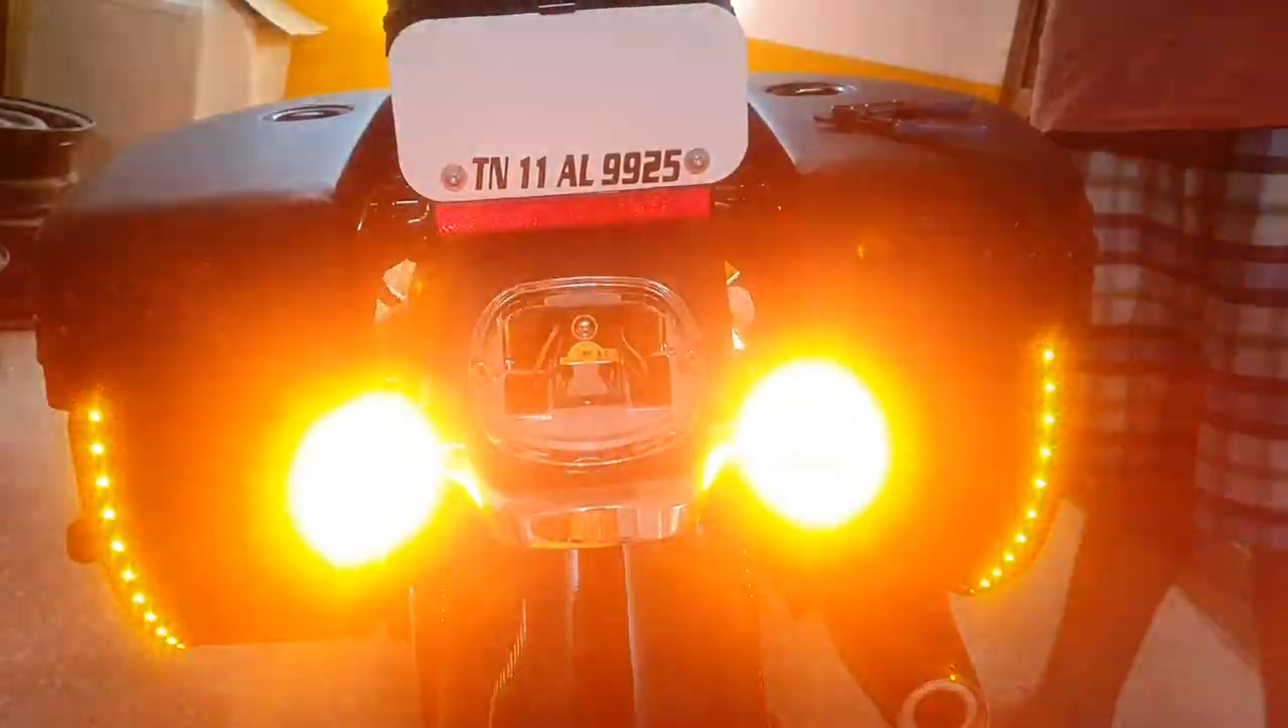We have just done the connections for the left and the right indicators so the LED bulbs are fixed there.